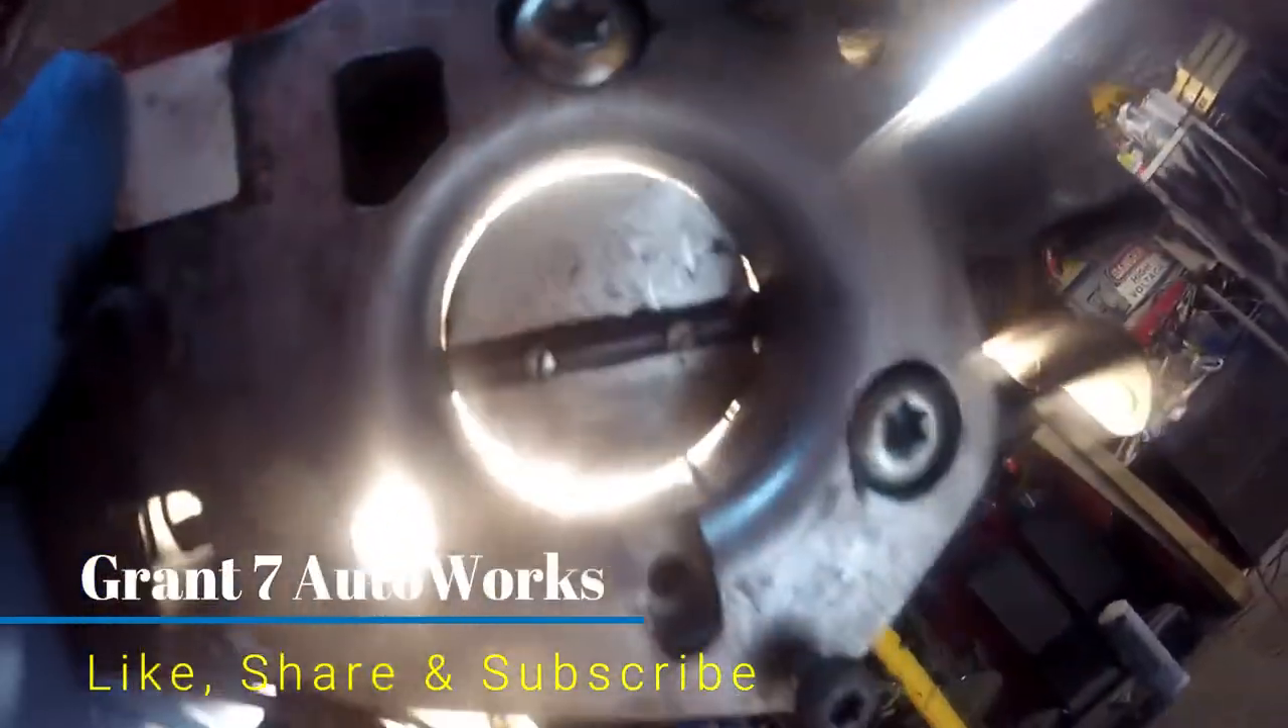If I hold this to the light, you guys can see the gap of light coming around and it's not consistent all the way around because these things are made out of aluminum. So, I think what happens is with age, just wear and tear and it's not sealing like it's supposed to and I think that's why we're getting inconsistent idles.